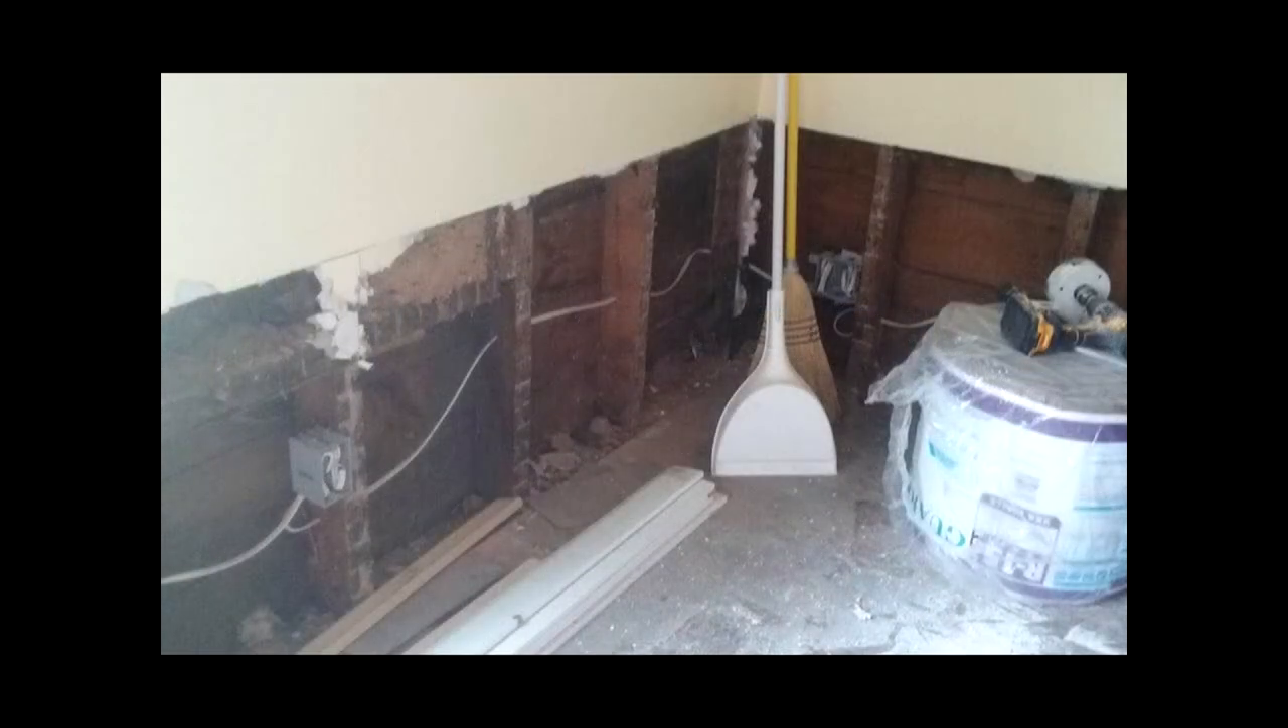So my husband cut the lower portion of the wall out and we ran all new wiring.